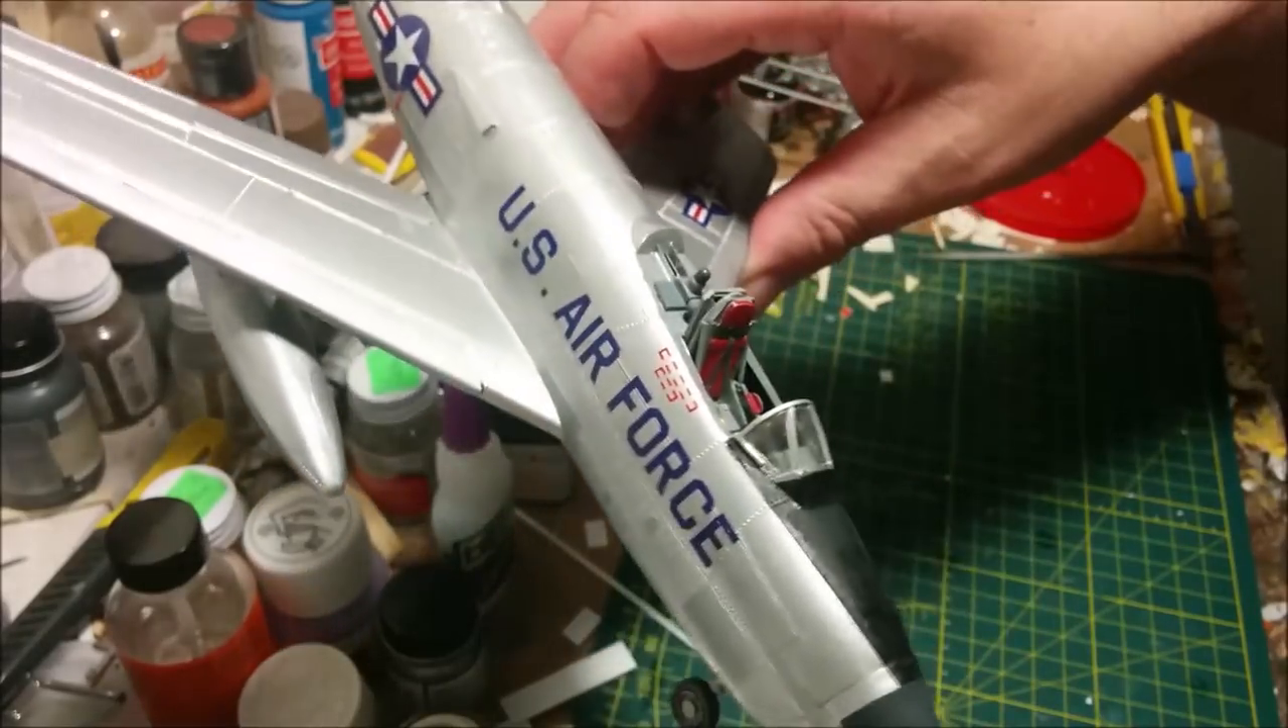As you can see the decals are on.